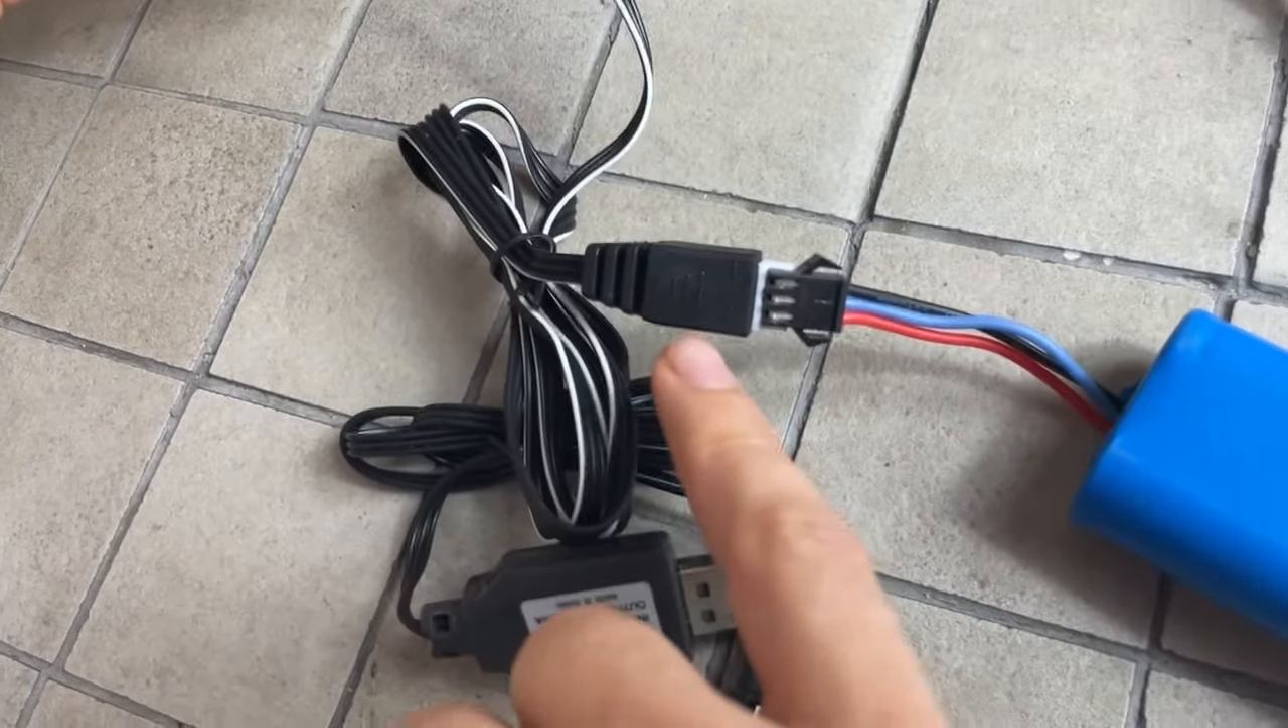Я черный коннектор вставил в белый разъем. Все работает, все заряжается.